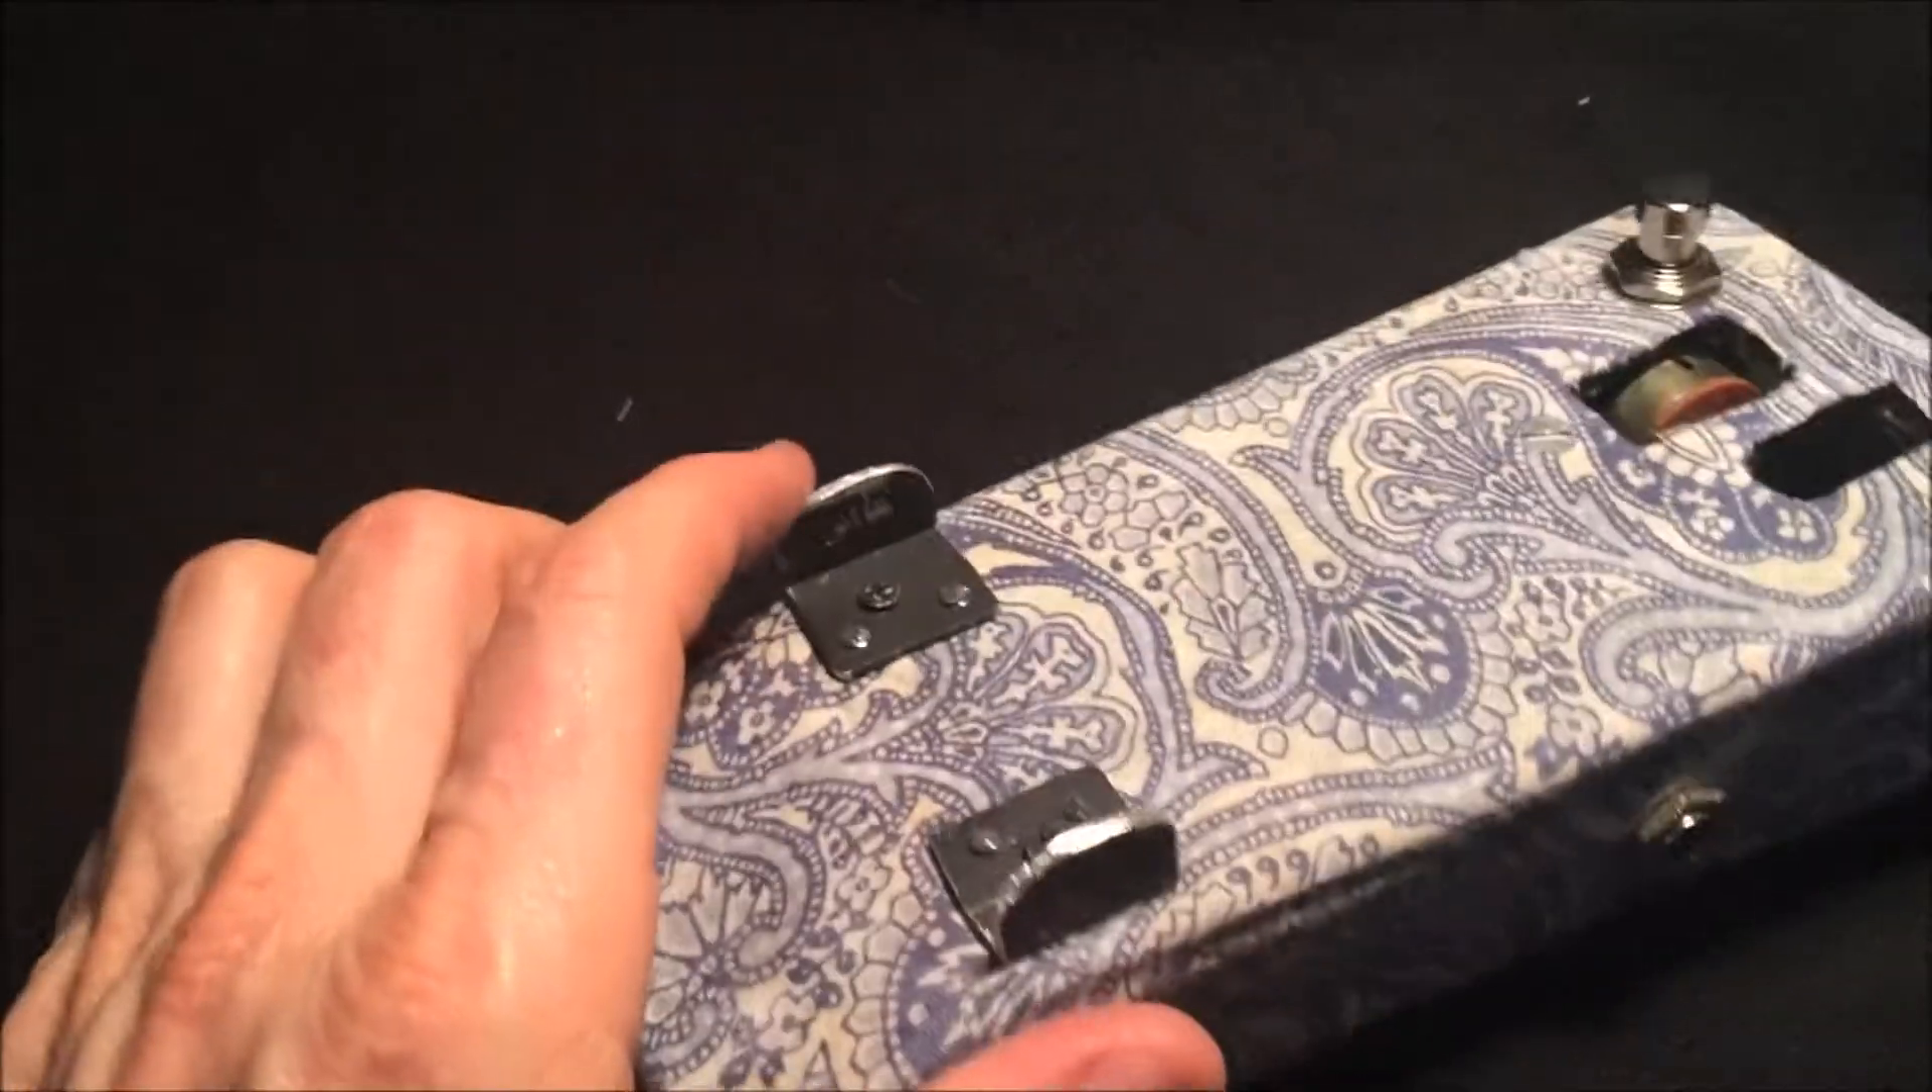There's continuity between all the grounds and the shielding and then we've added these little tabs for mounting the treadle to.